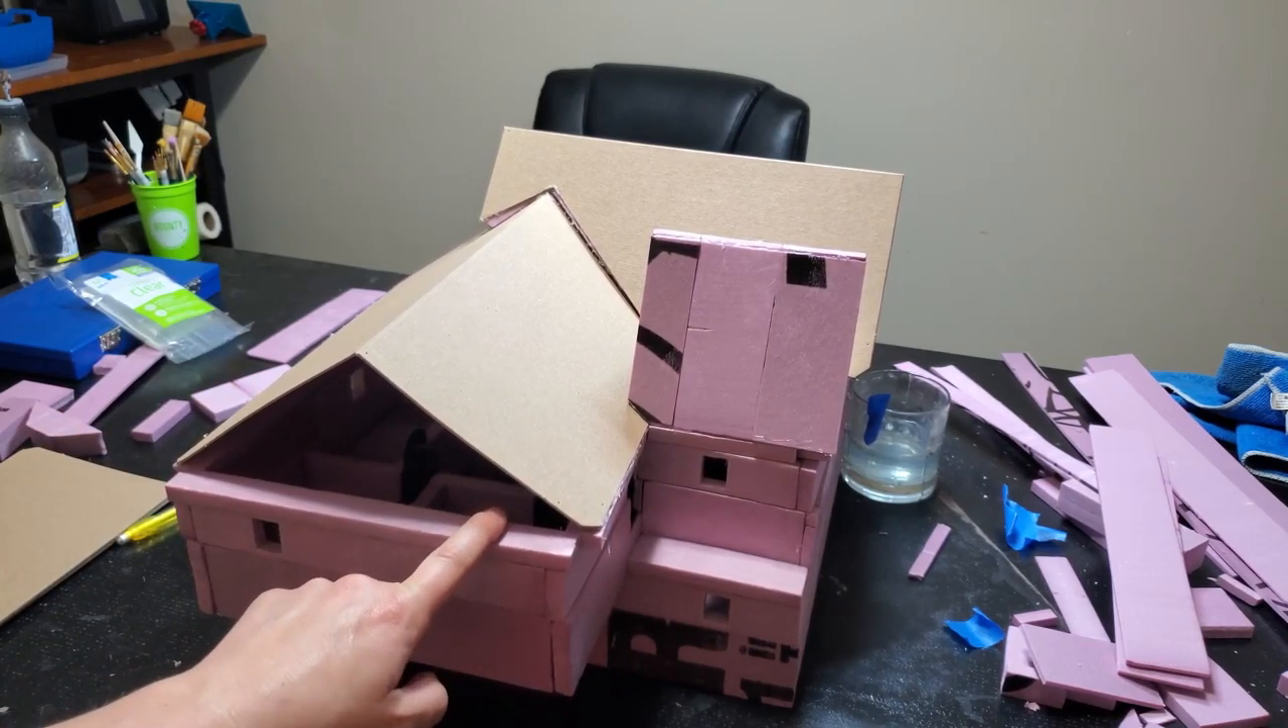We've got a roof on.